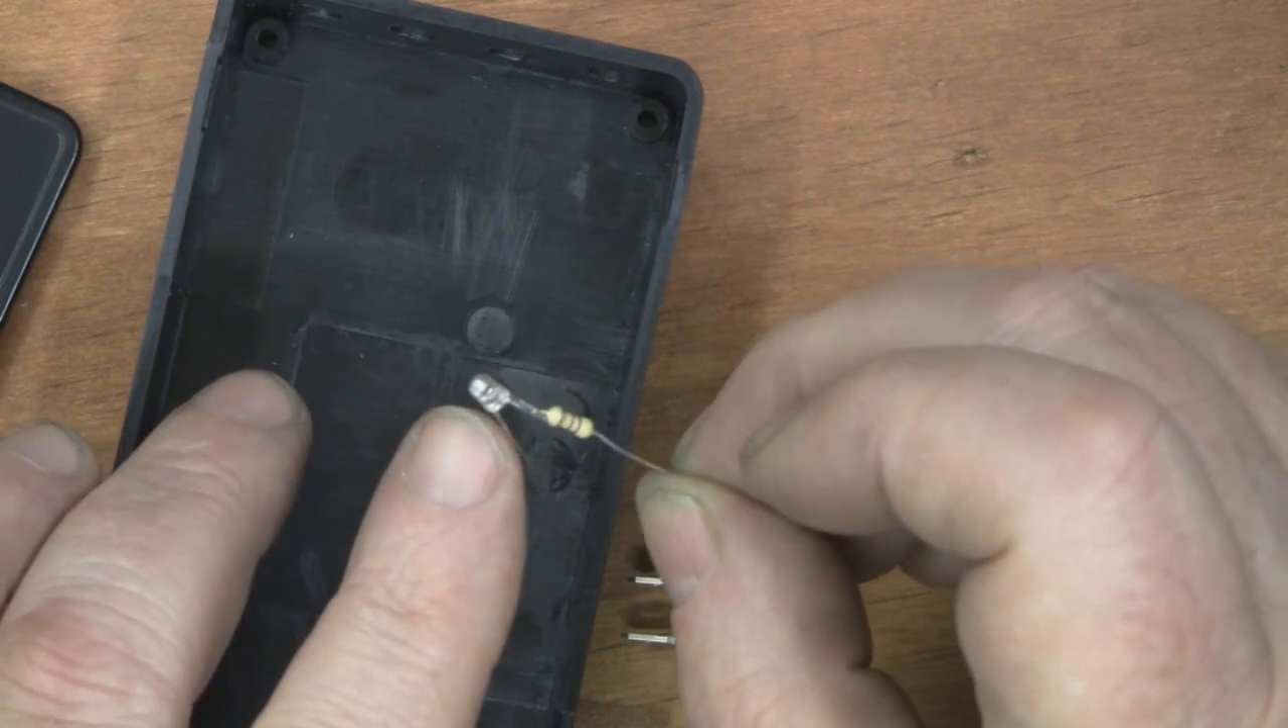I've also put a little resistor there on the positive leg.